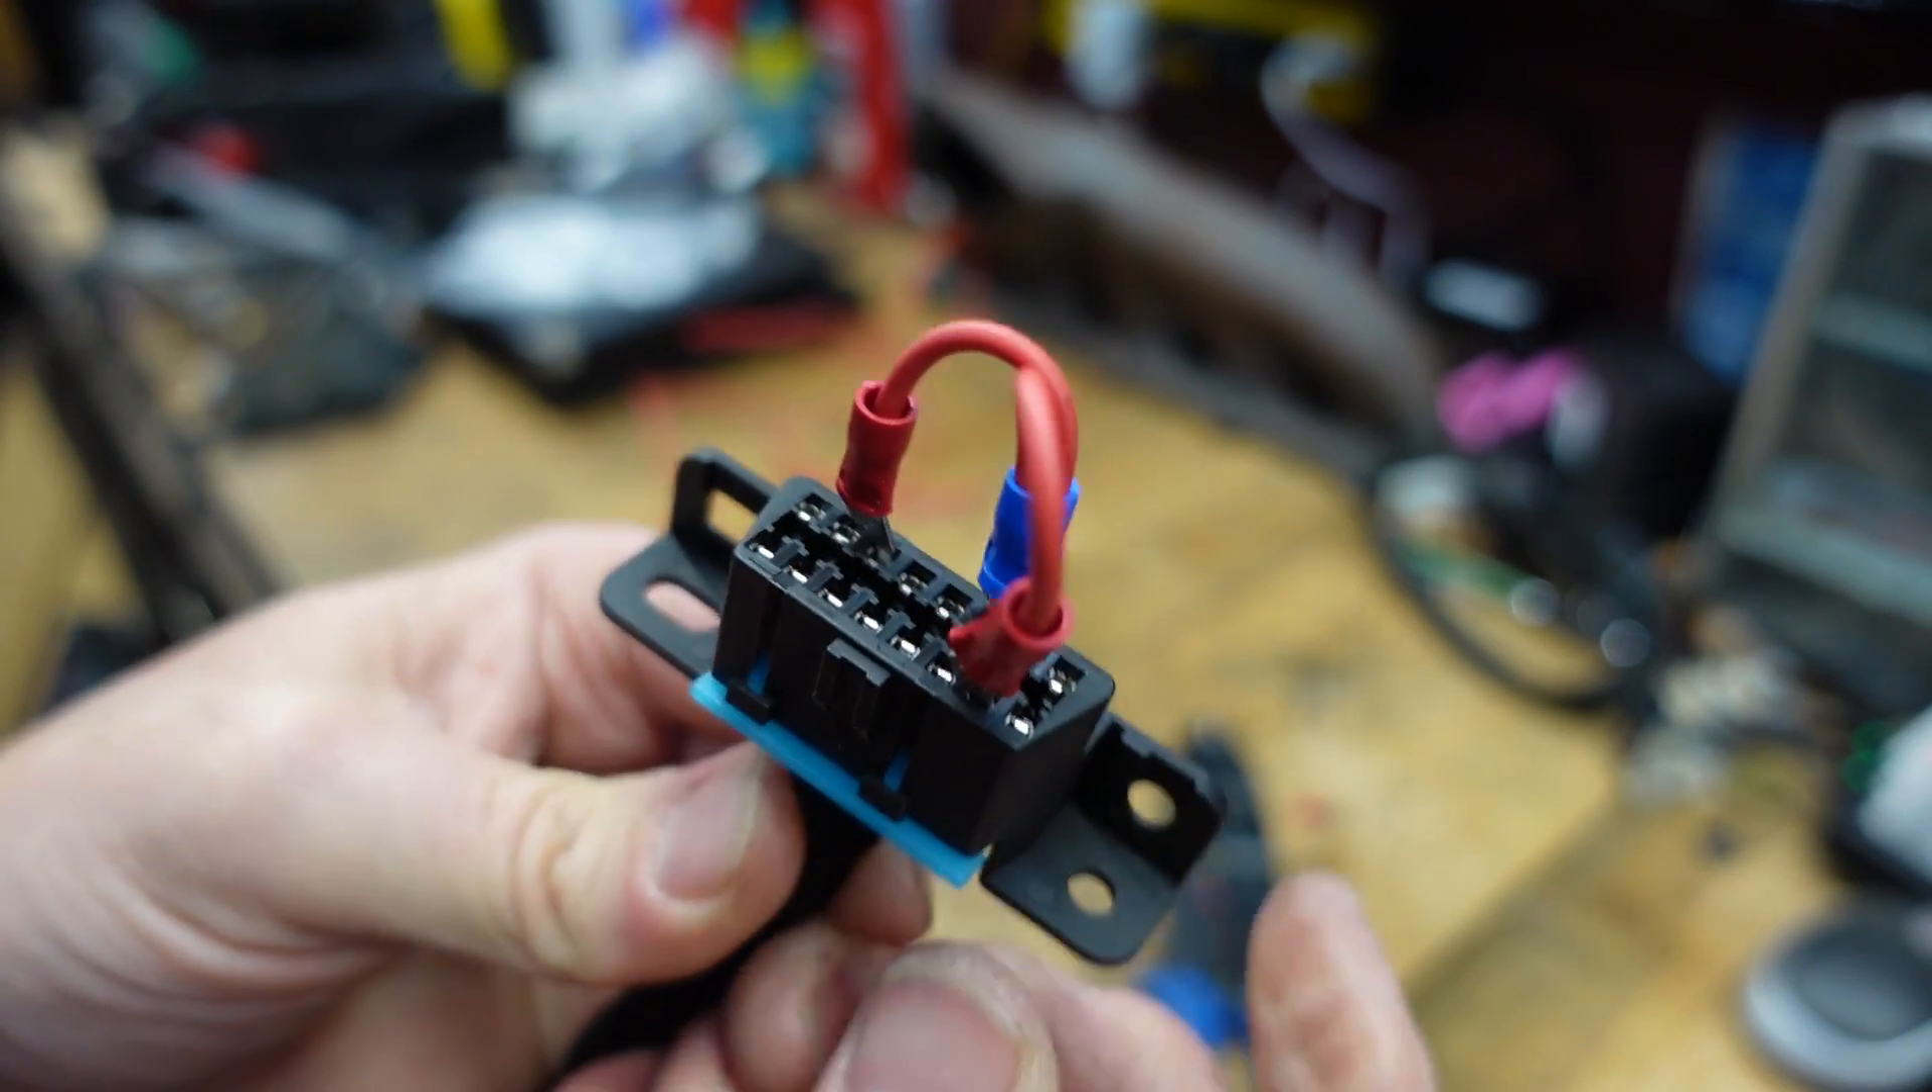So I've got my little jumper set up here.